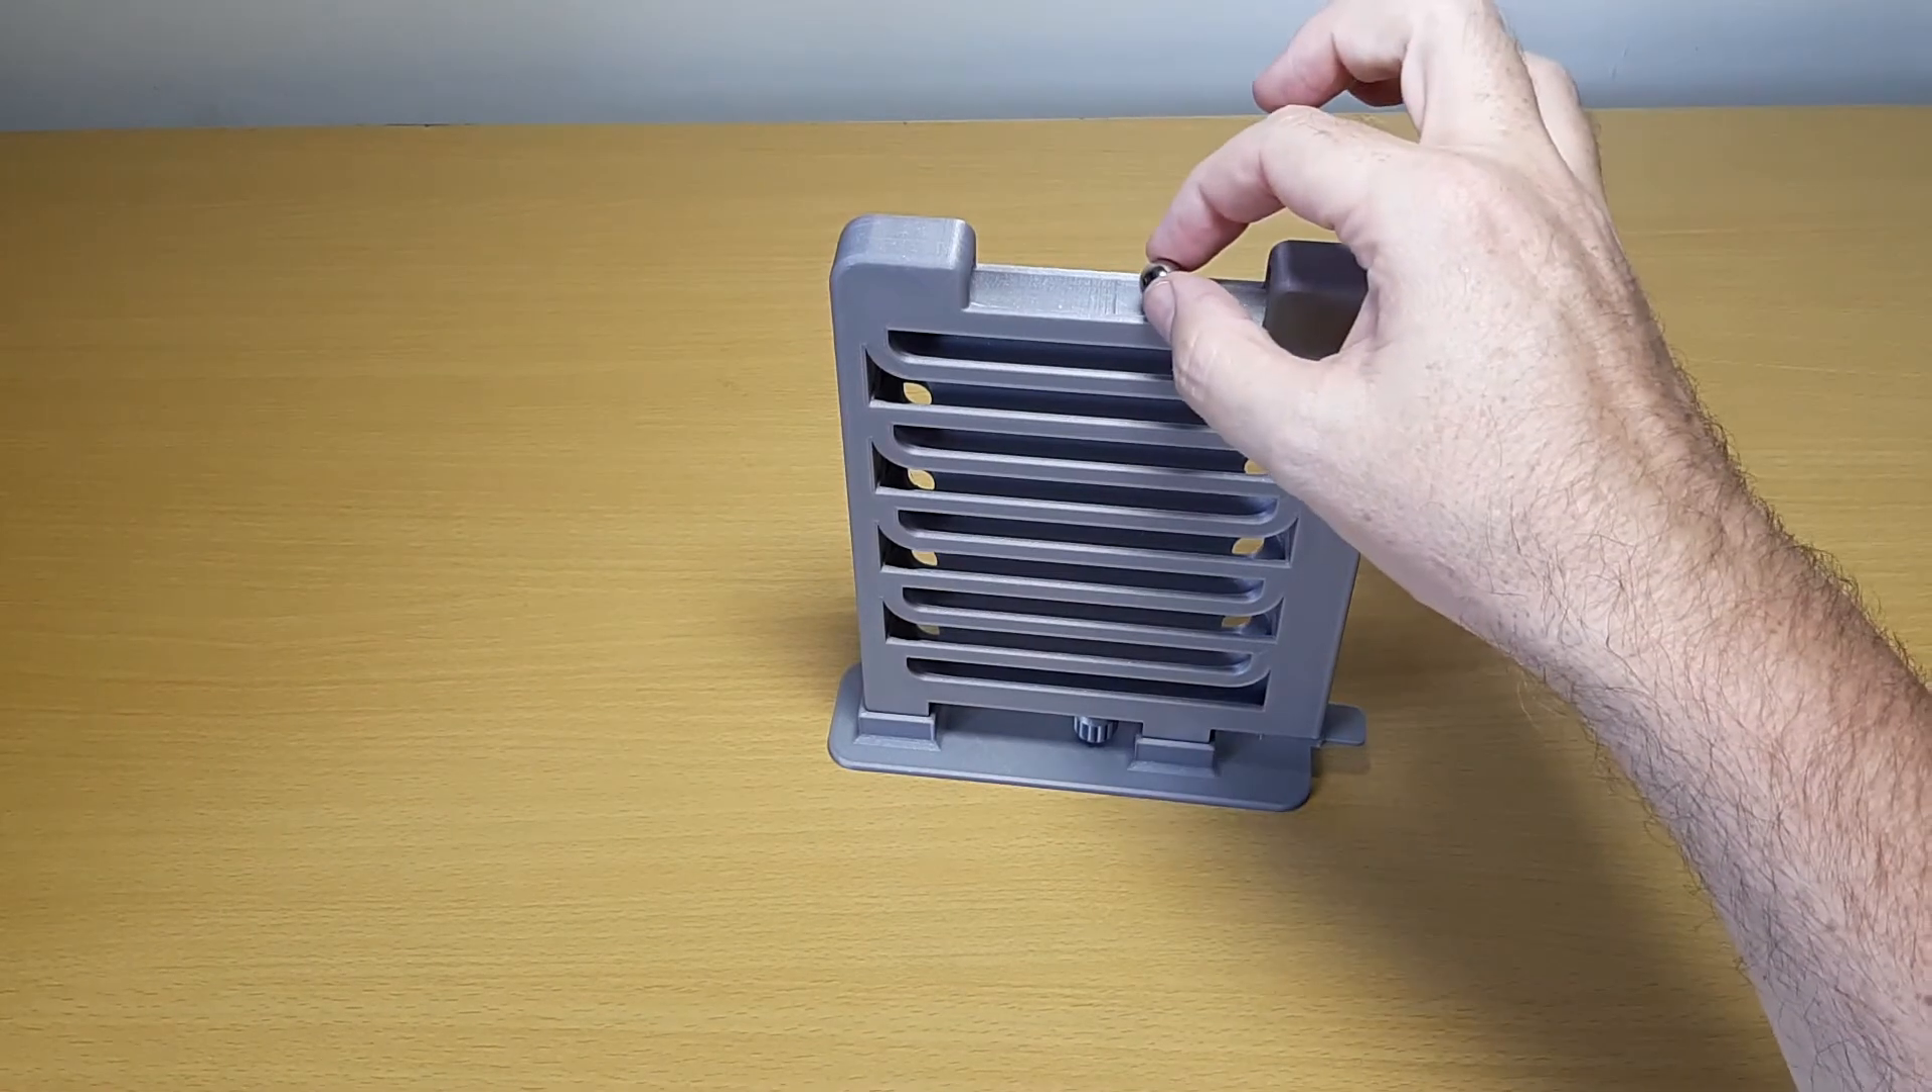Now, we just need to add the ball, and we're ready to test.